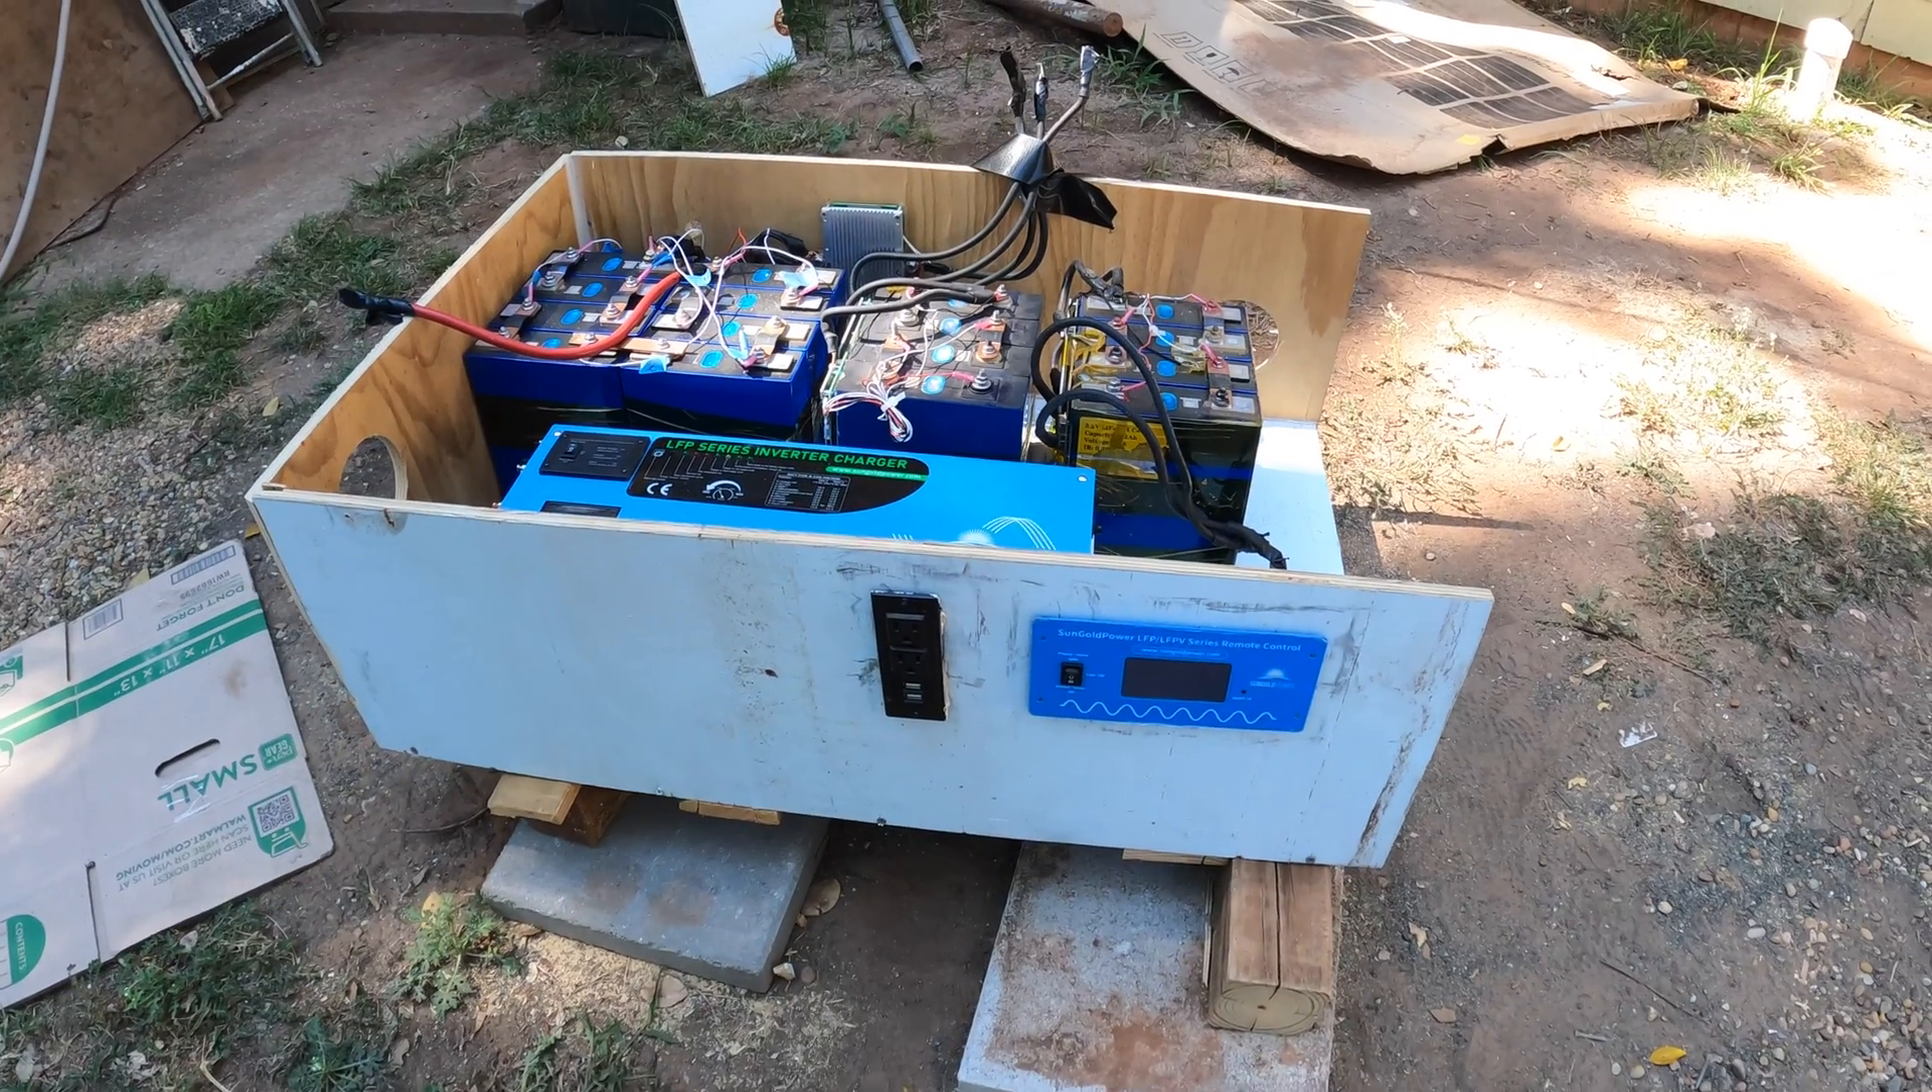So I've dropped in my two components, the batteries and the charge controller.